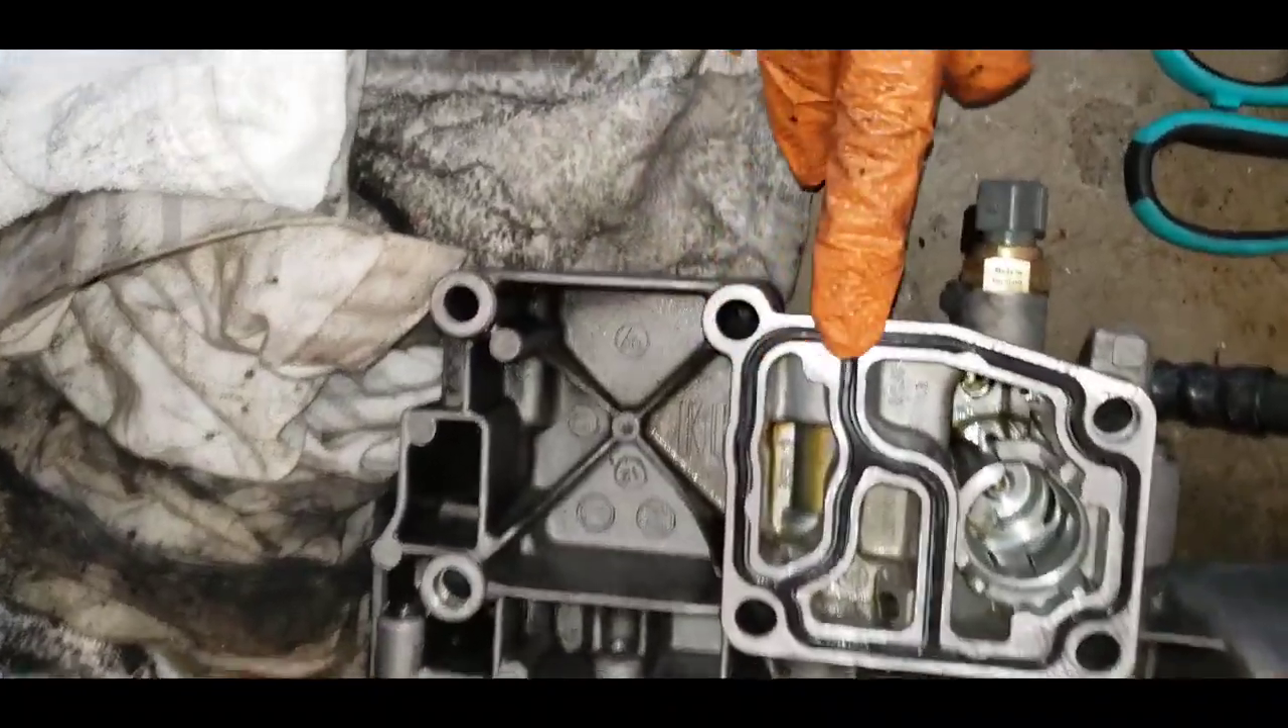So here is the housing already clean and i just put the gasket on.